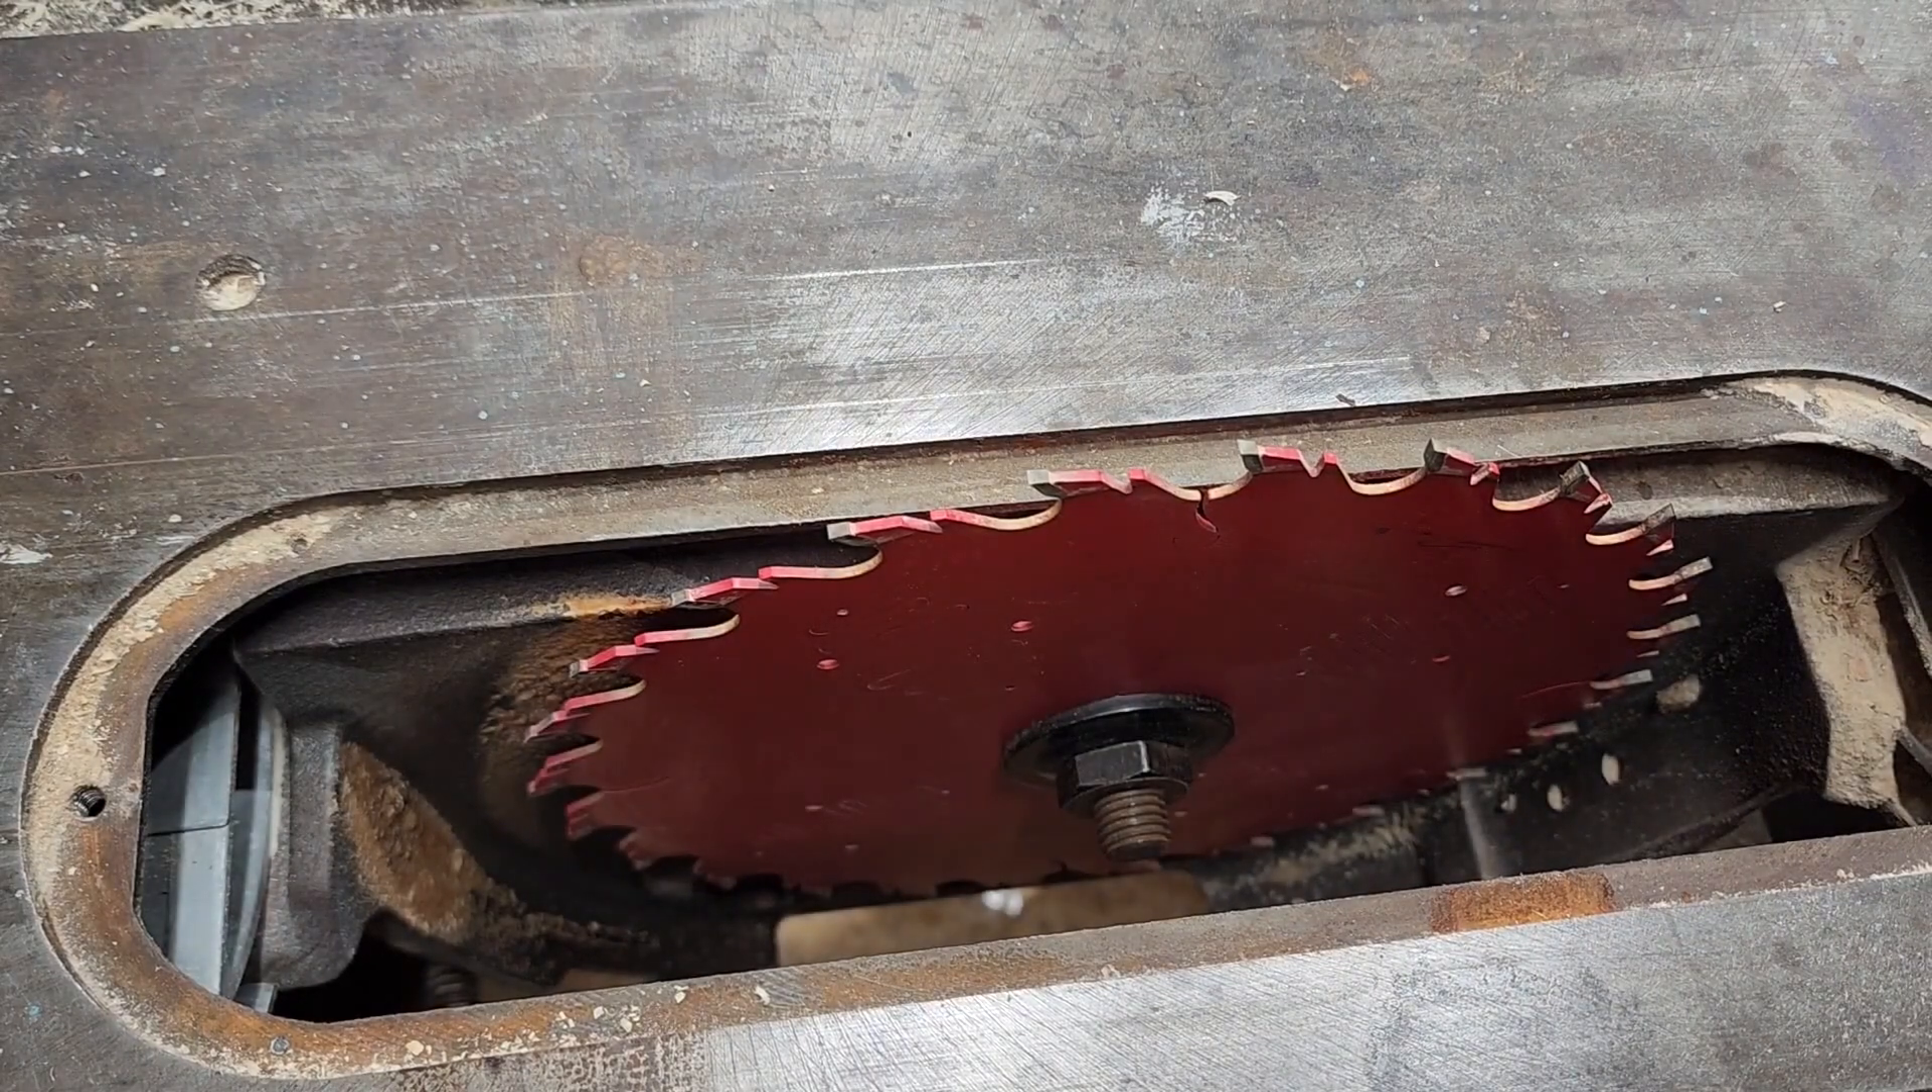So we have the throat plate removed.